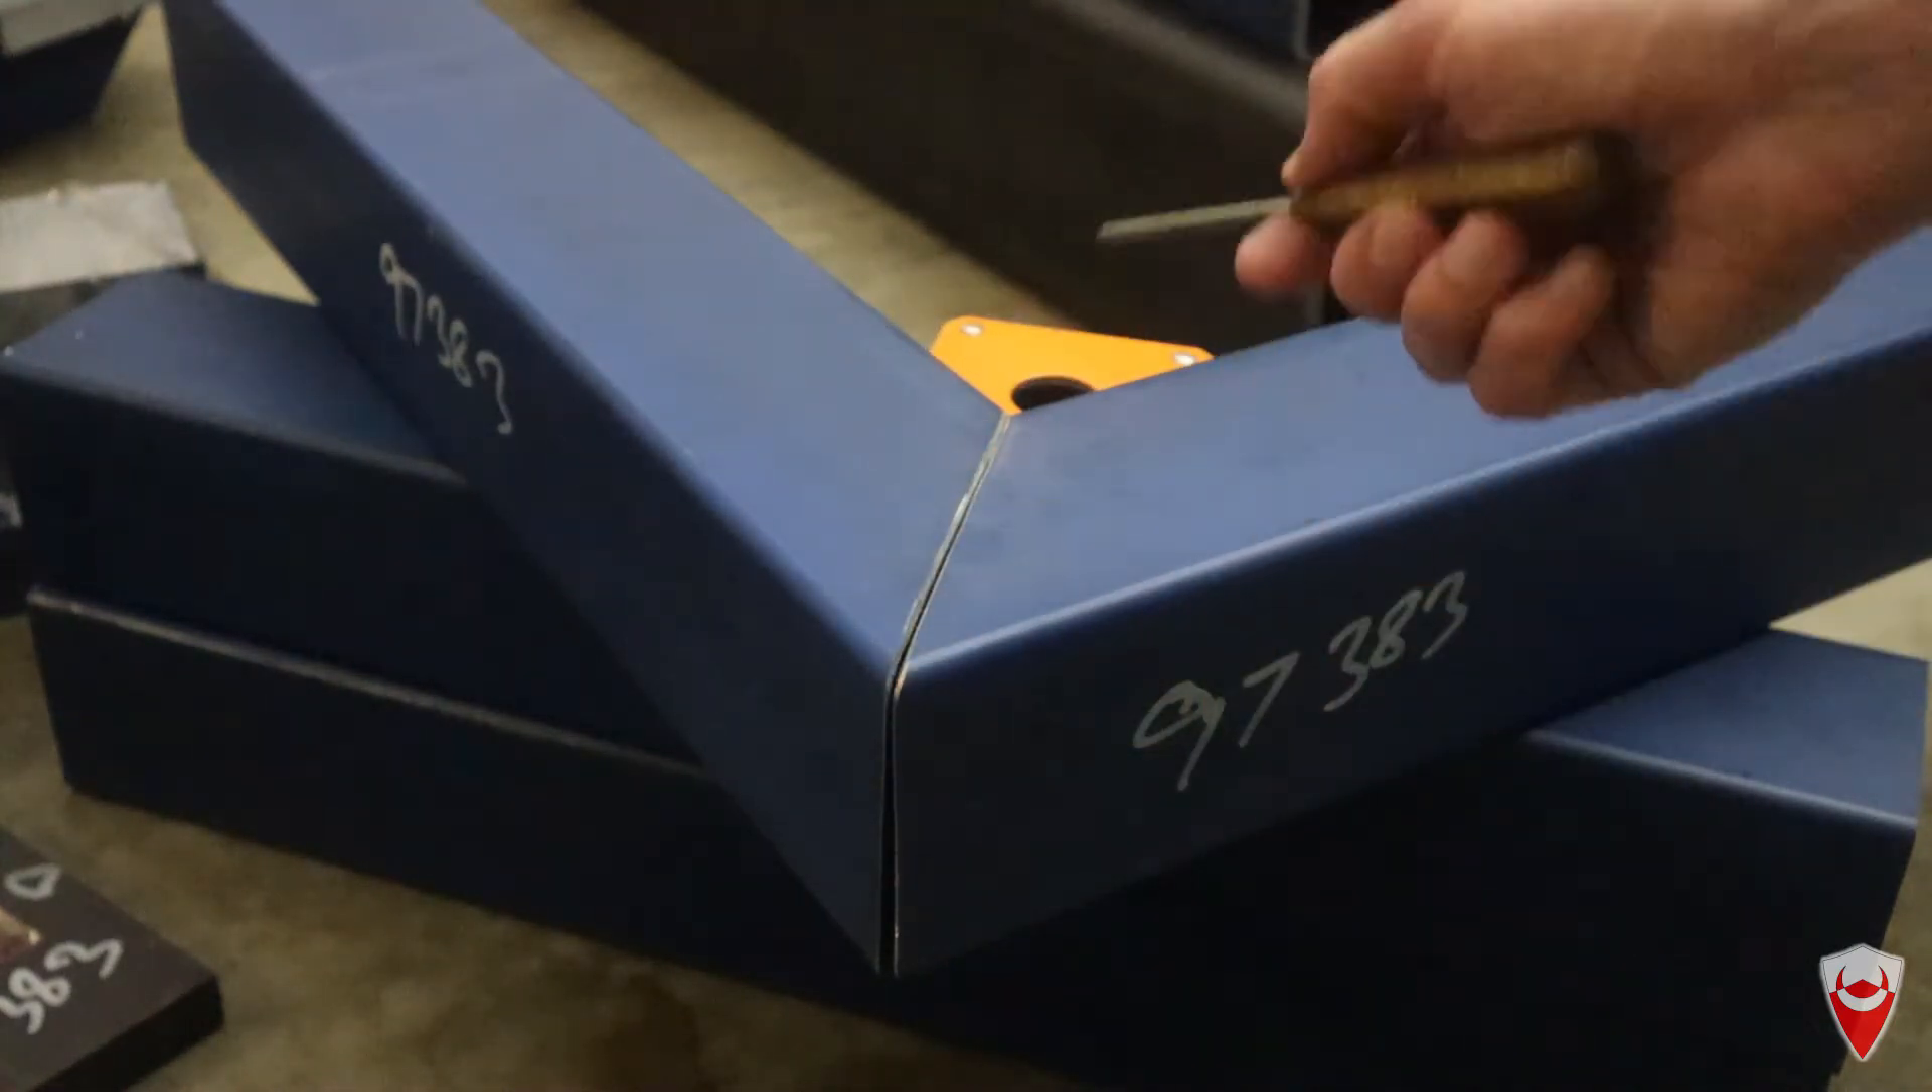But you can see the gap at the bottom here versus the top and they're all cut at 45 degrees and it appears that that 45 degree cut is actually slanted that way.